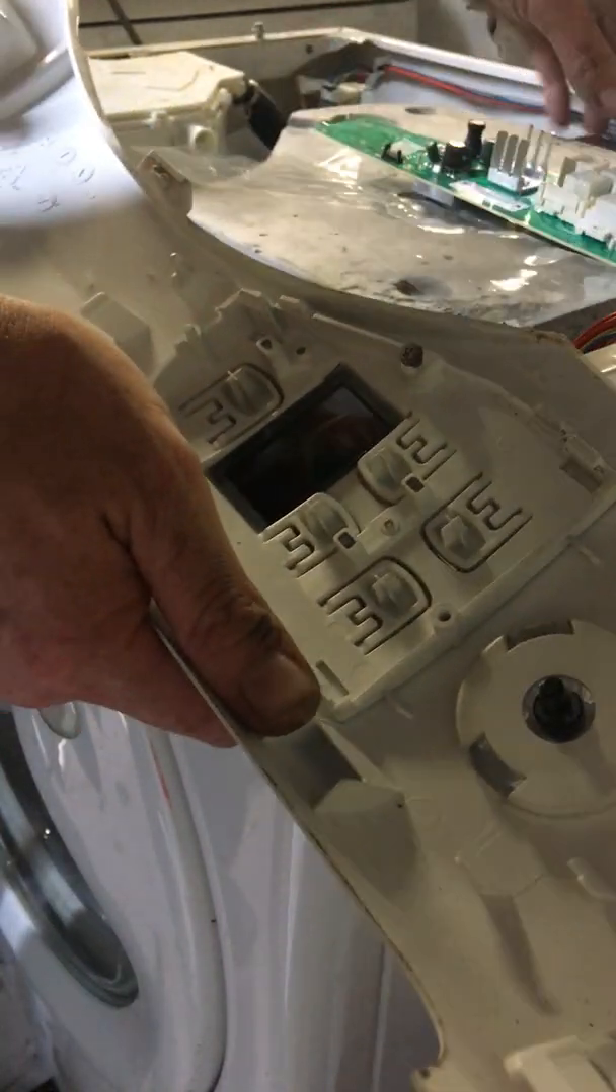Okay so that's the the board removed from the plastic fascia.